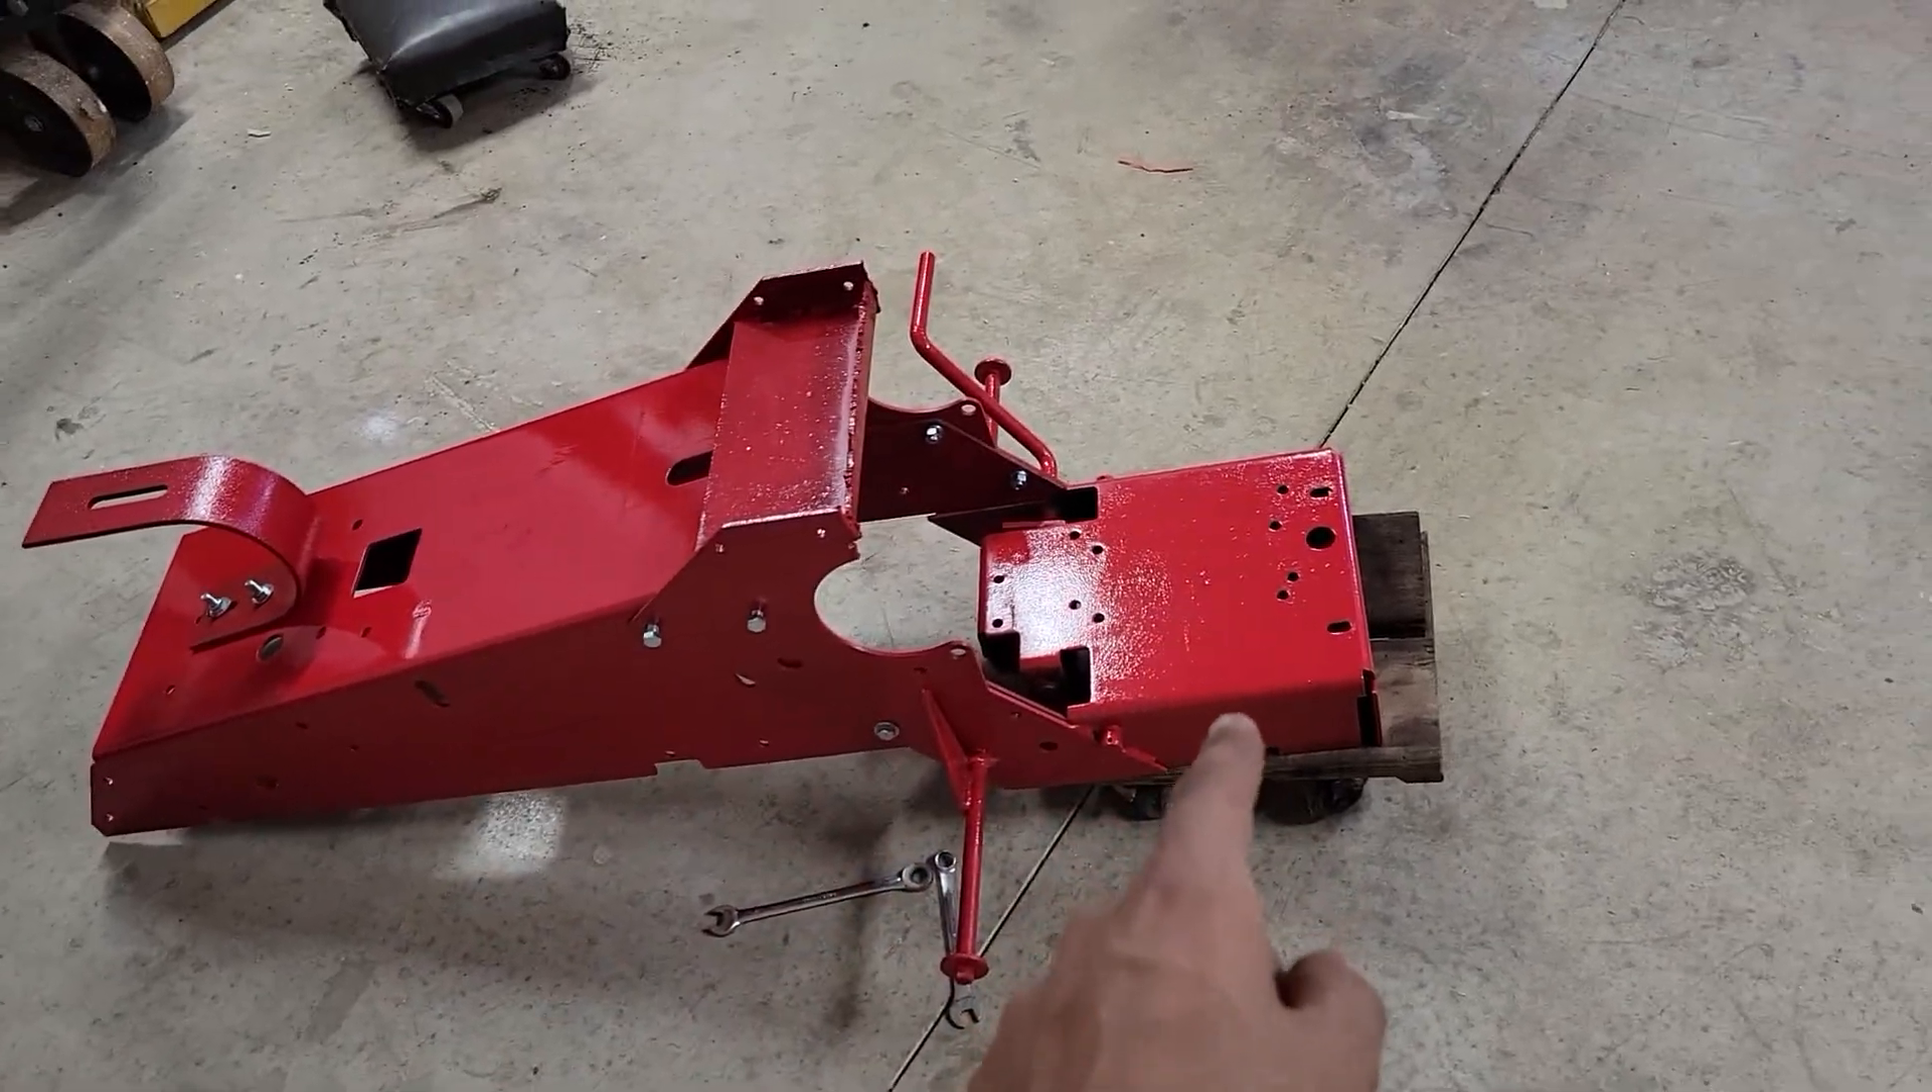So basically all I did on this one this is the custom 6. Got the rear frame and the front frame put on.